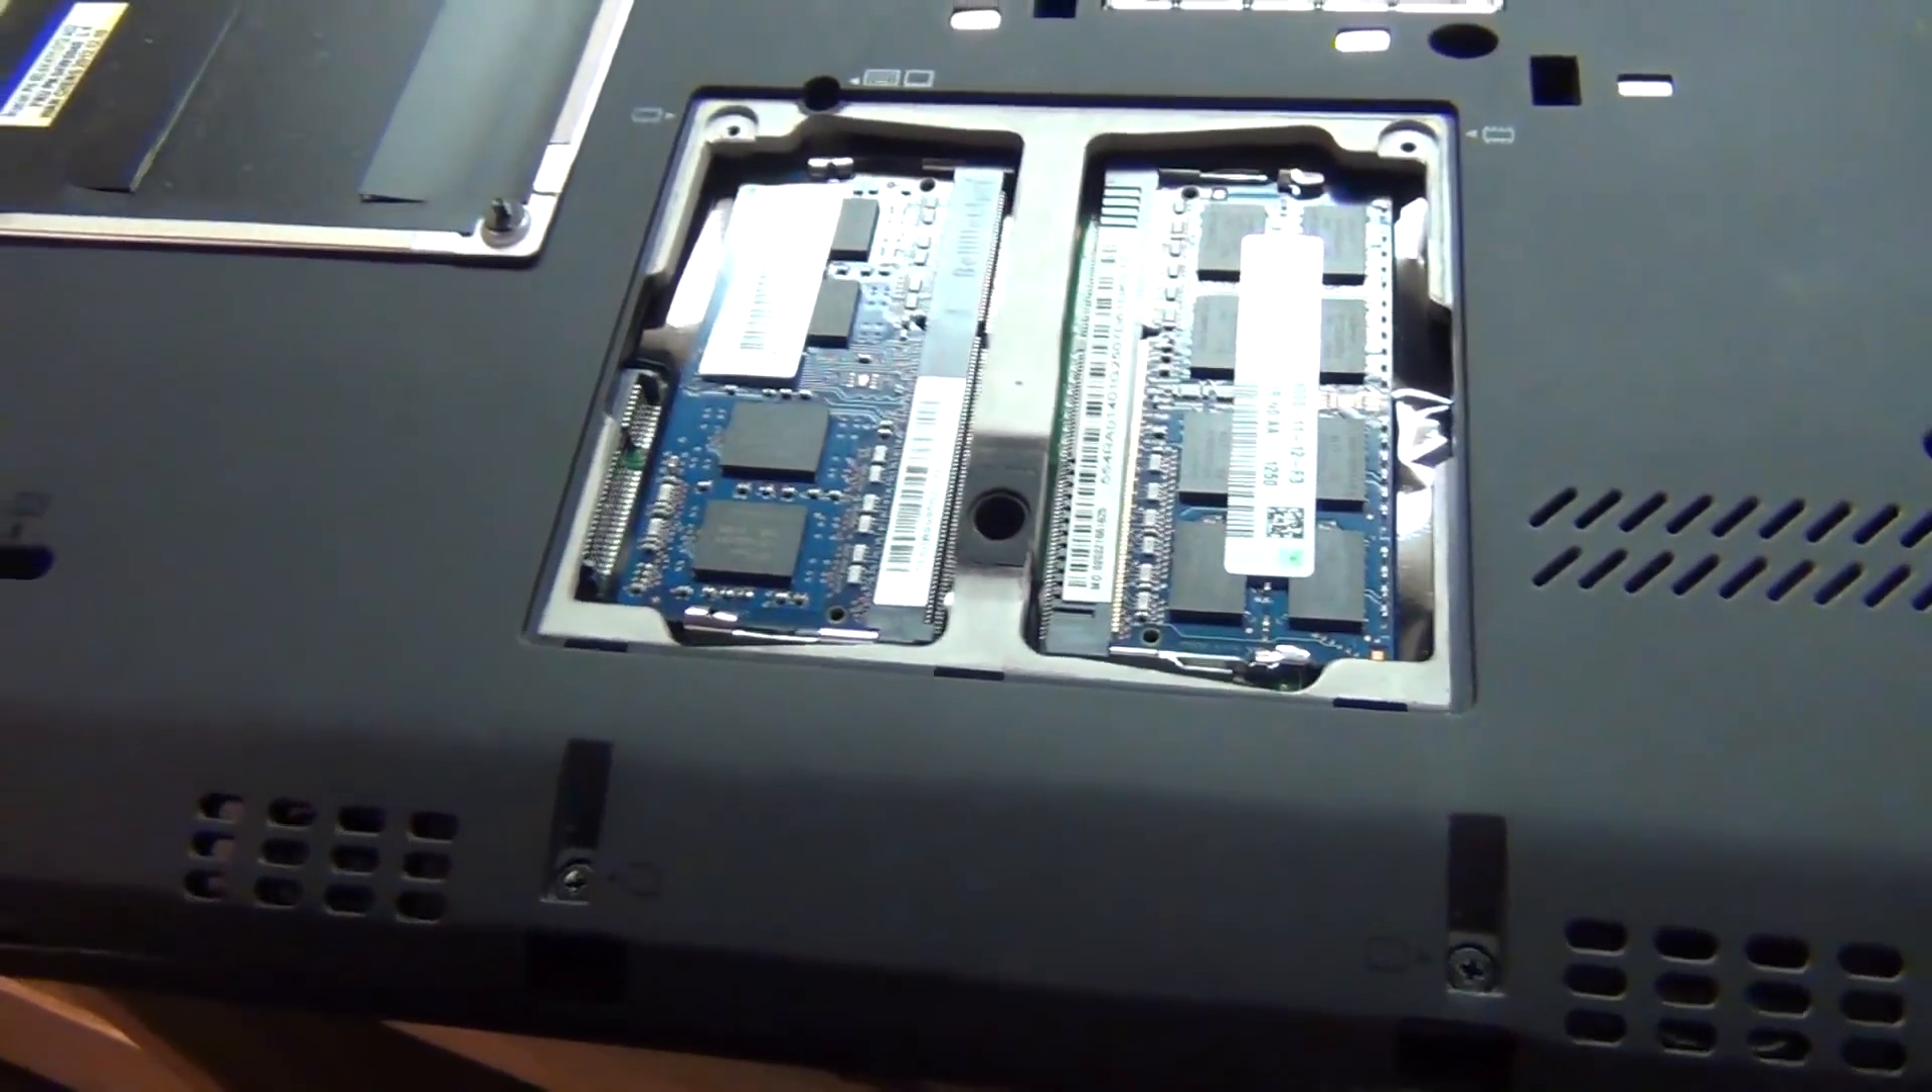Okay, so without any trouble really, now we have two four gigabyte sticks installed for a total of eight gigabytes.